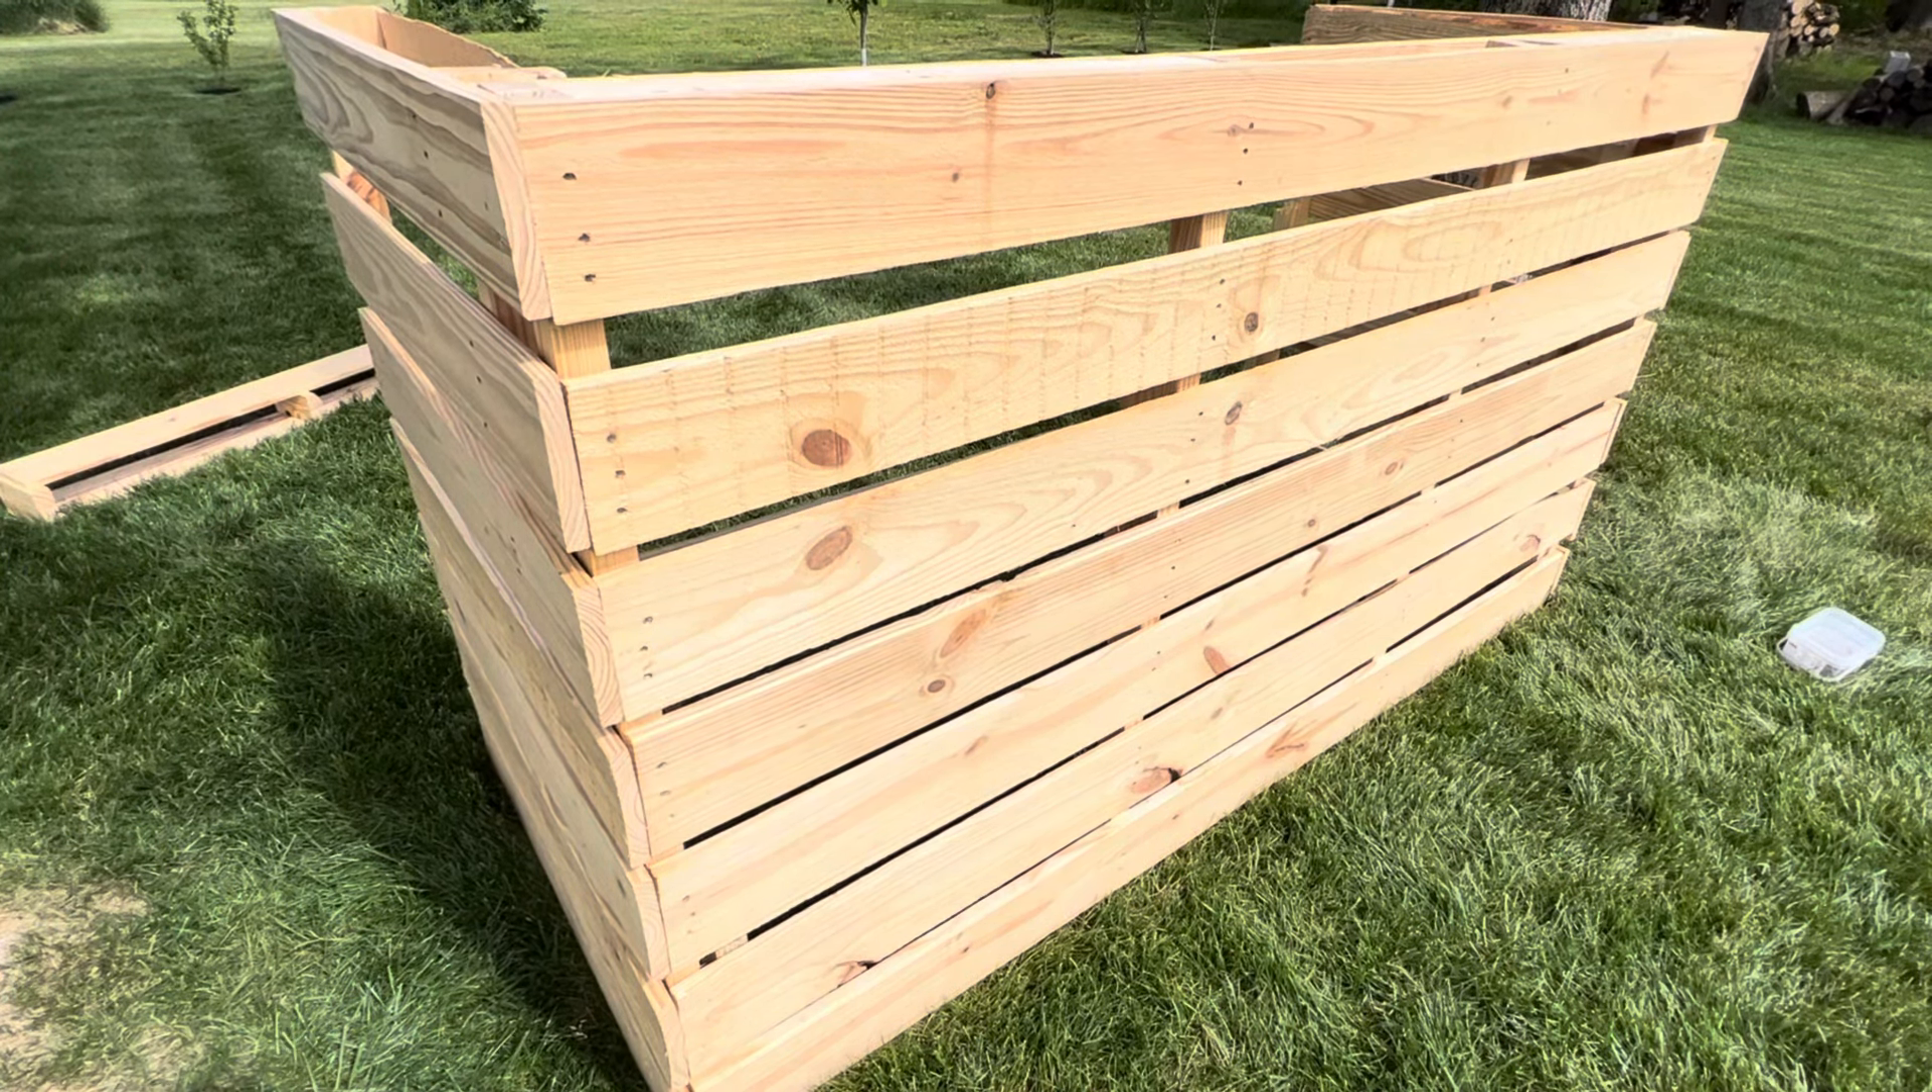The front and sides are complete and it's time to work on the top and shelves for the inside of the bar.